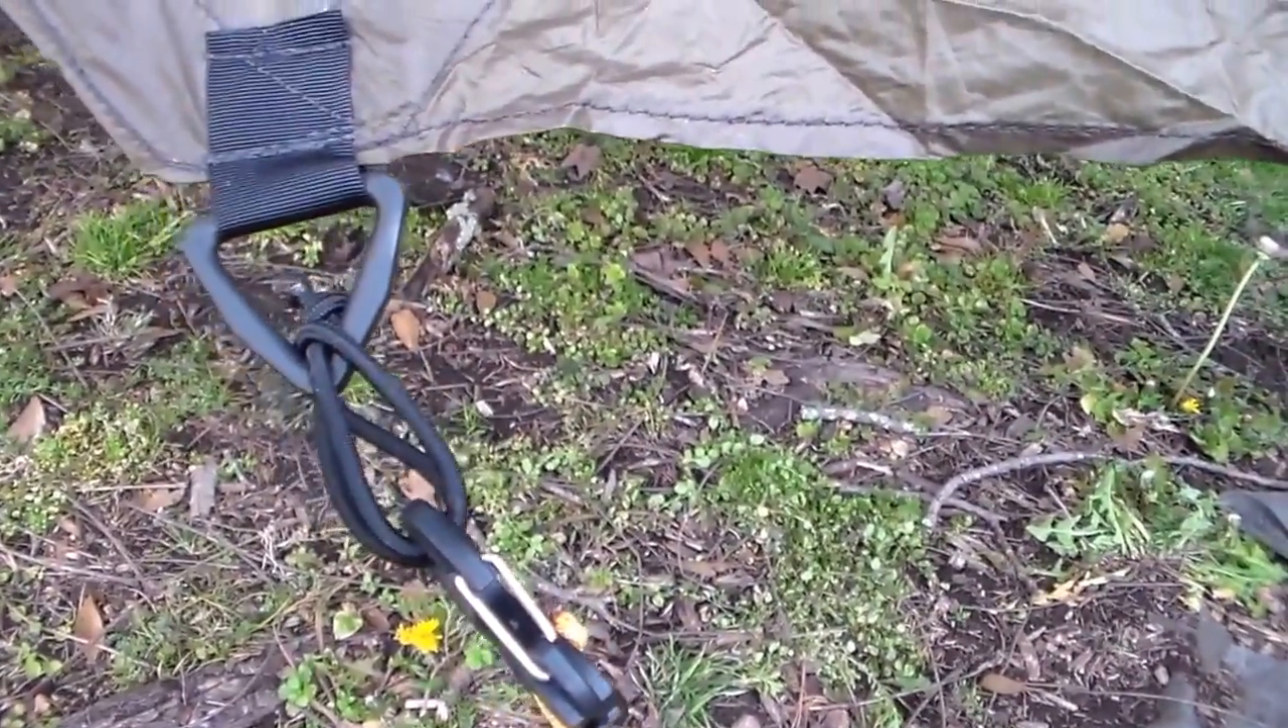I've got some um some stretch cord there that I've wrapped around the the loop there.